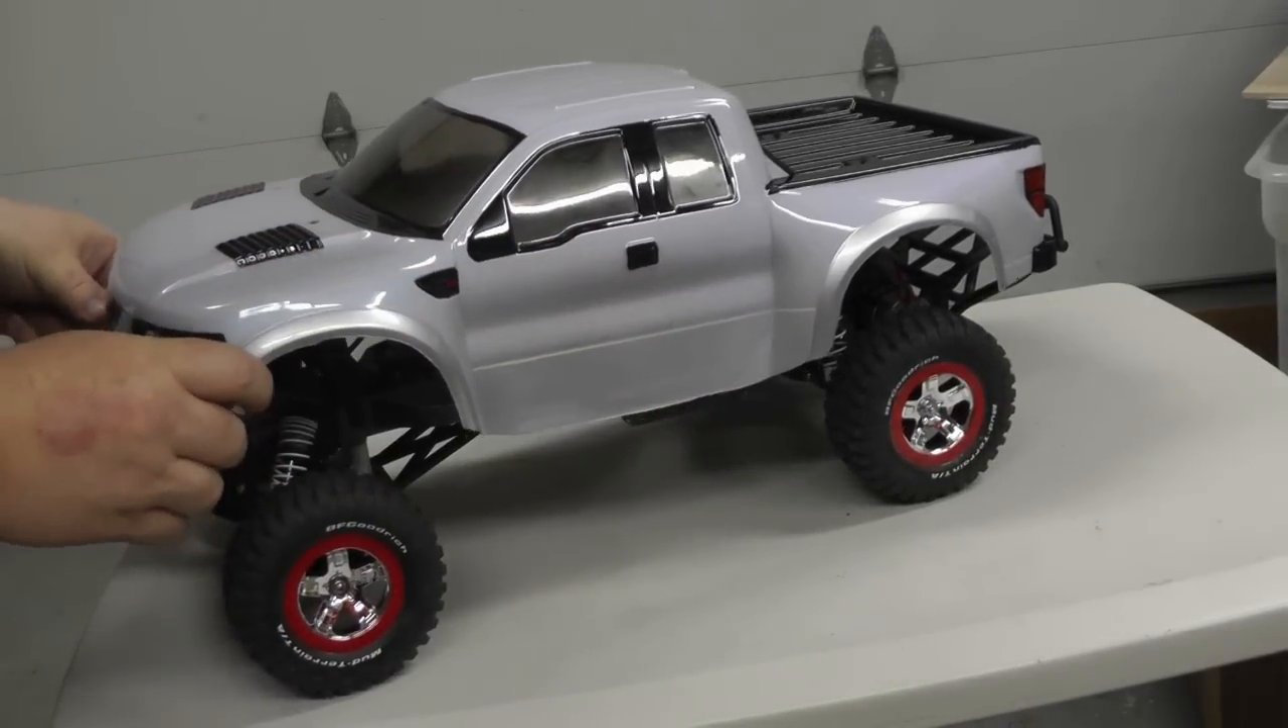Now the body is set on. And of course all the body riser kit has been adjusted. And everything is ready just to put the screws on.